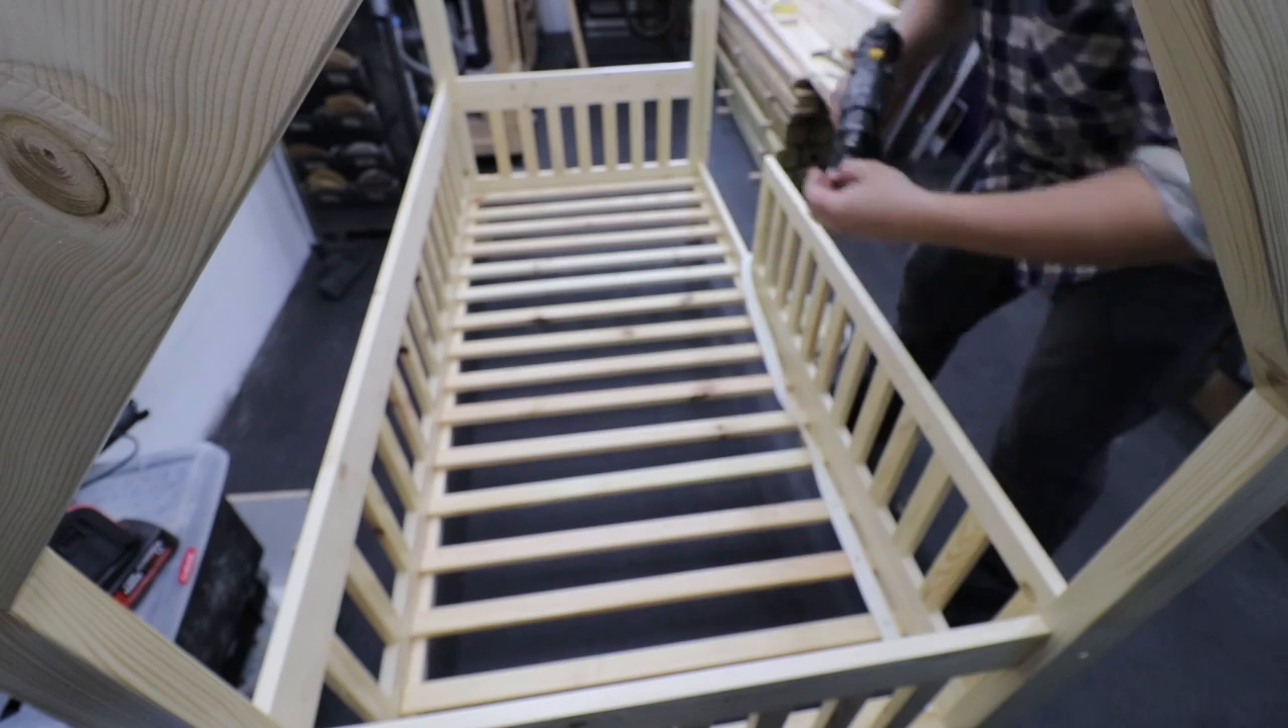I've placed all the slats in more or less the places i wanted them to be.